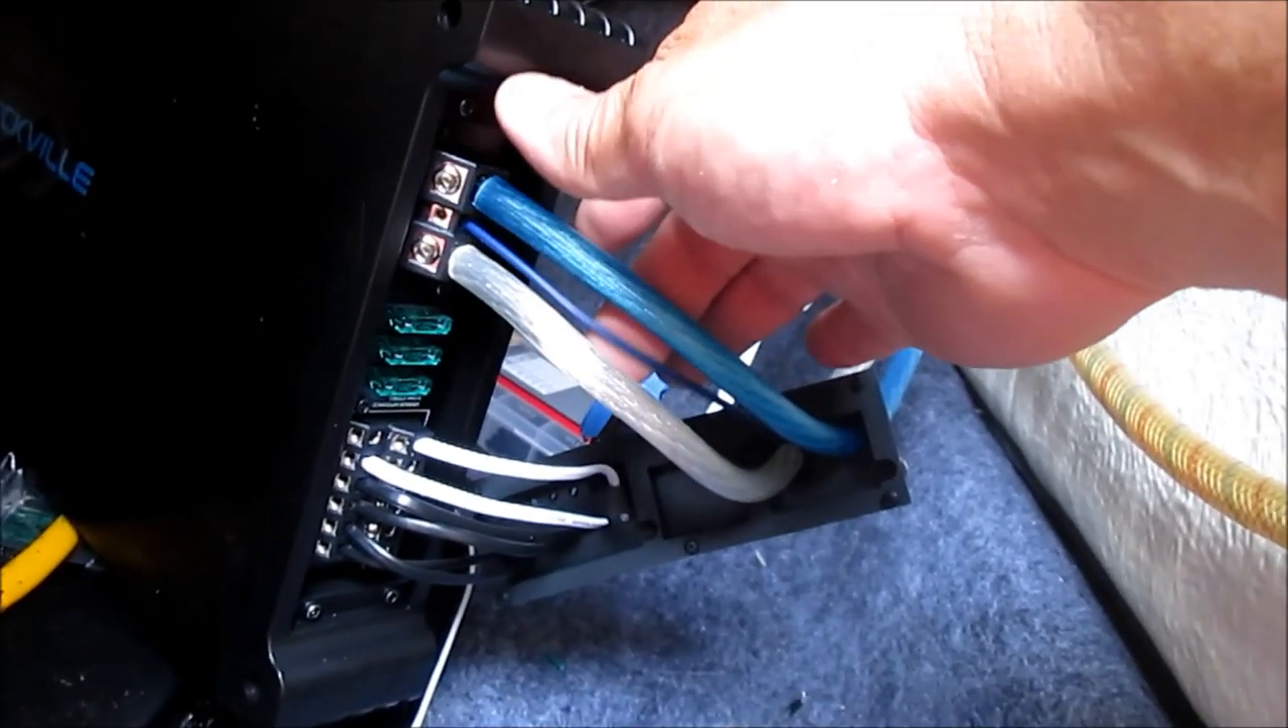Alright, I have got all the wiring run. And, uh, started wiring the amp up.